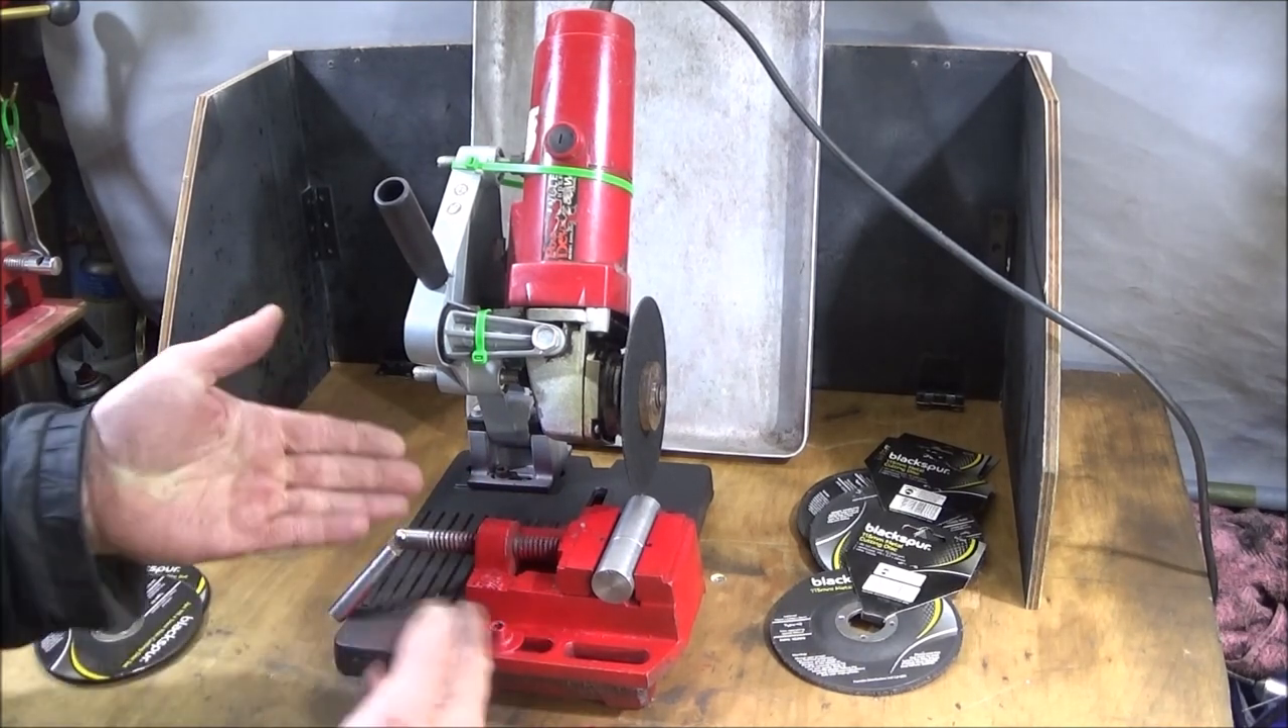You can get these um relatively cheaply and I've taken off the original small vice that was on there and bolted a proper drill press vice on there.